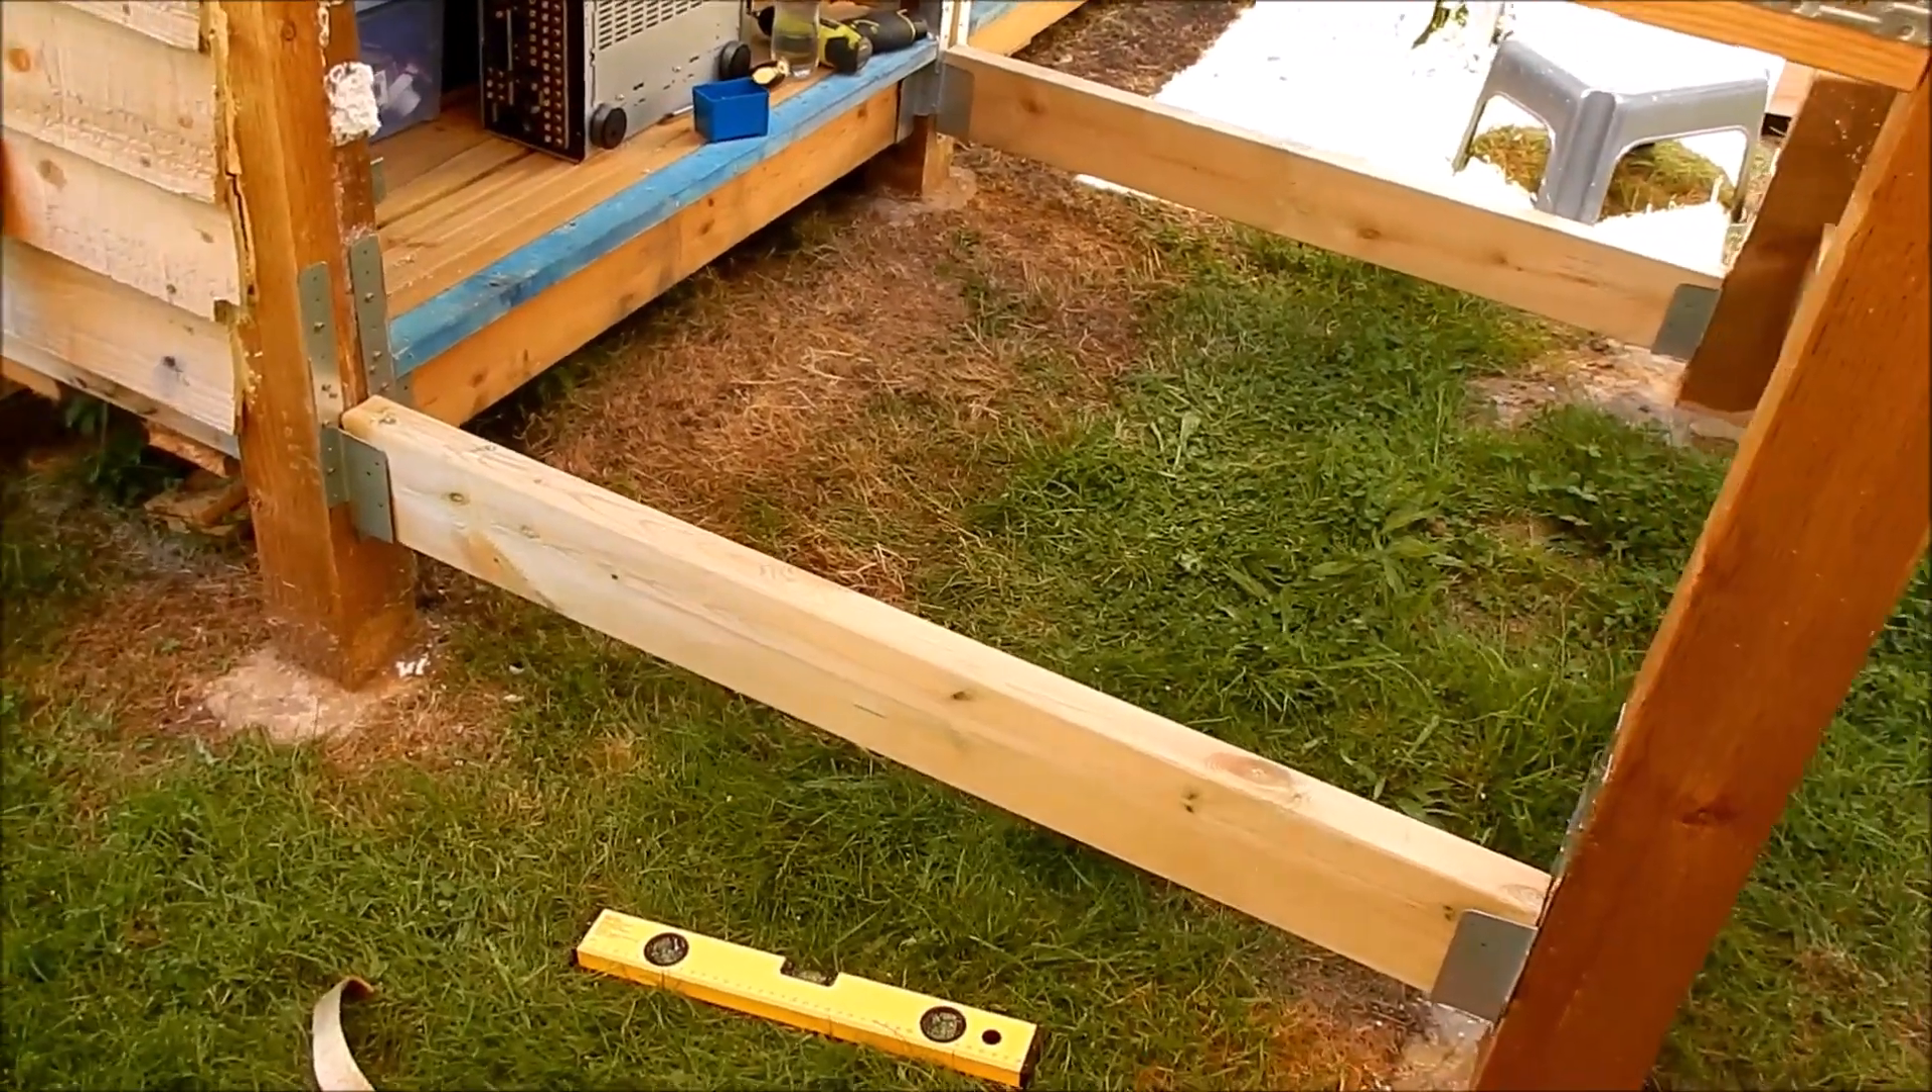I've had to strip both panels off this end and I'm now working on a new floor and you can see I've put two of these quite chunky five by twos.